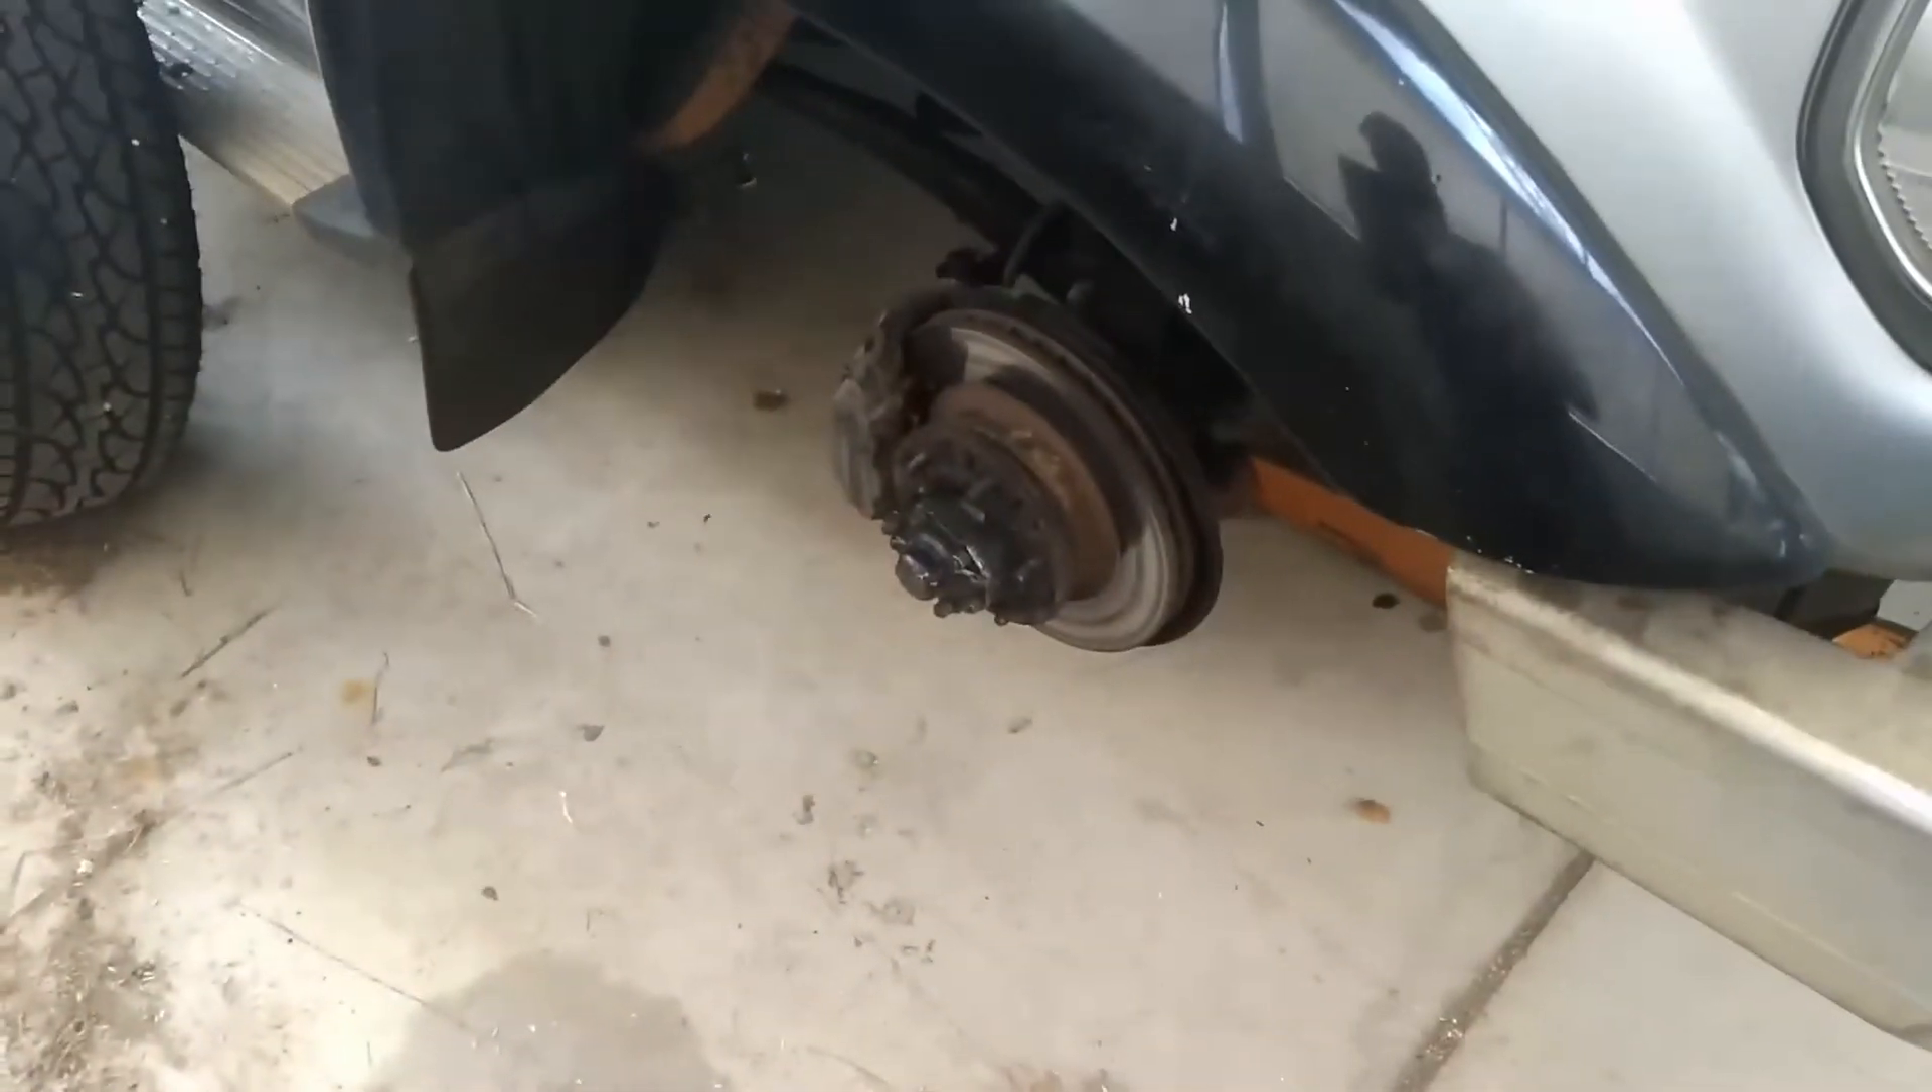As you can see there, I've got the front right tyre off the rotor.